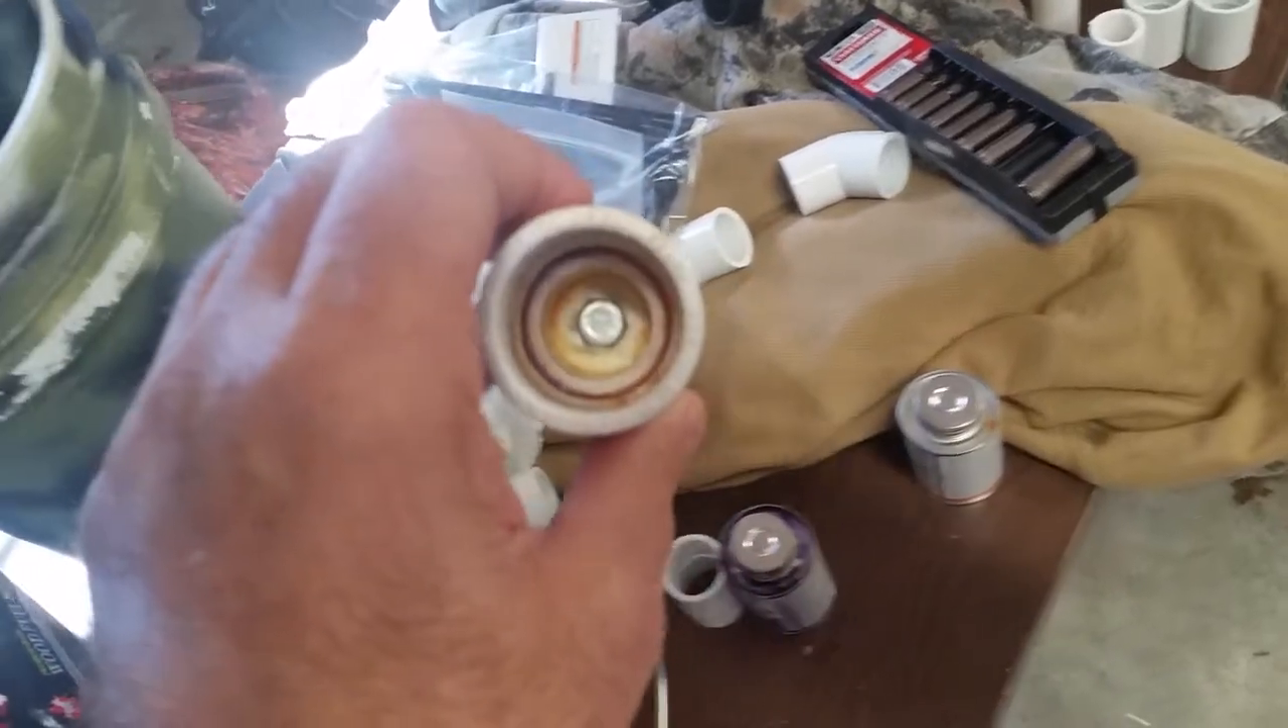Okay, so you see I've got the bolt down in there.